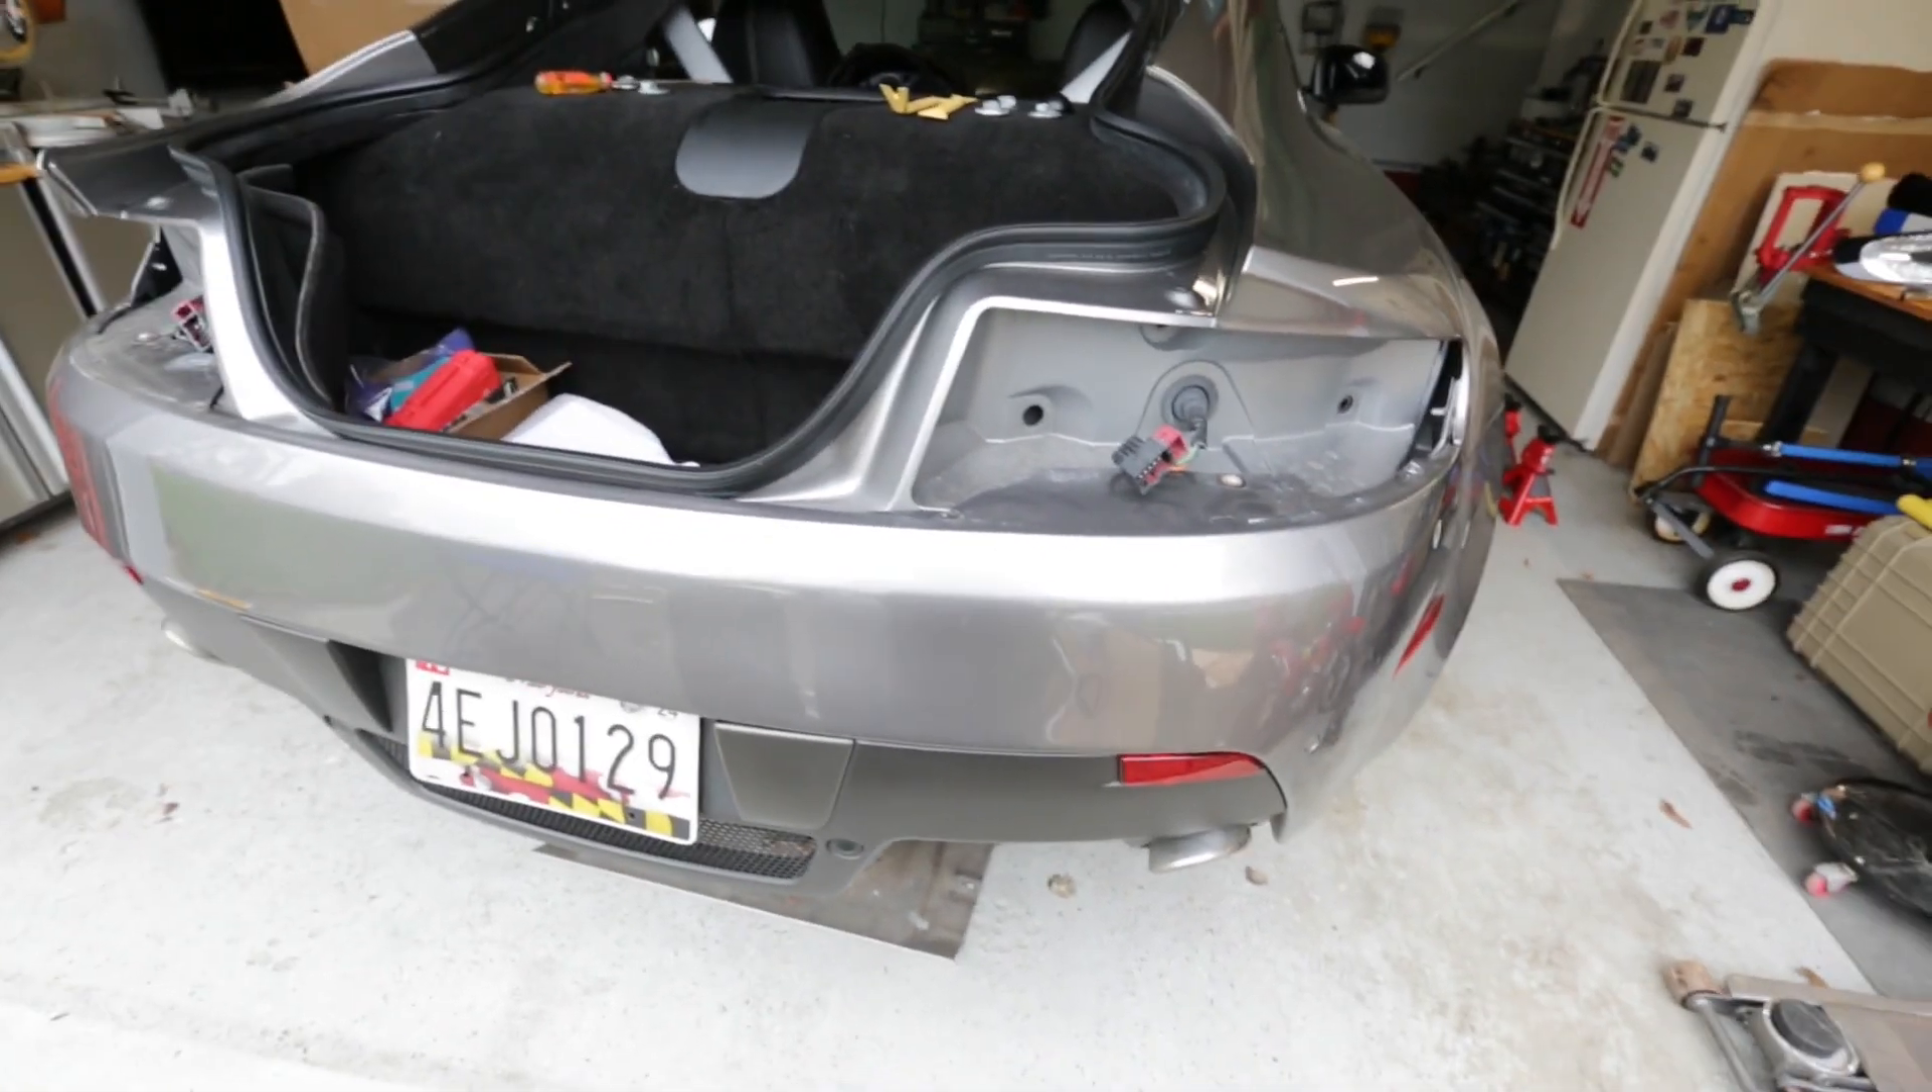So just got the taillights out and uh the only thing left now is just the bumper.